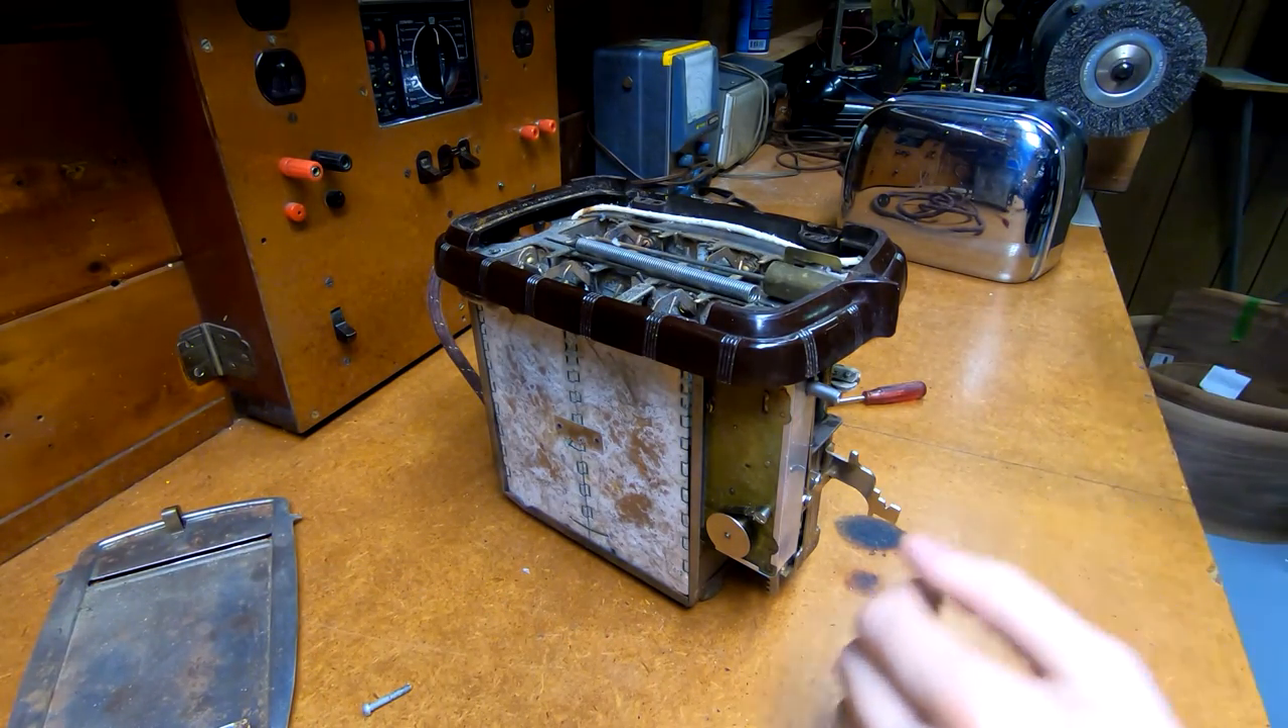So there's the crumb tray out of the way.